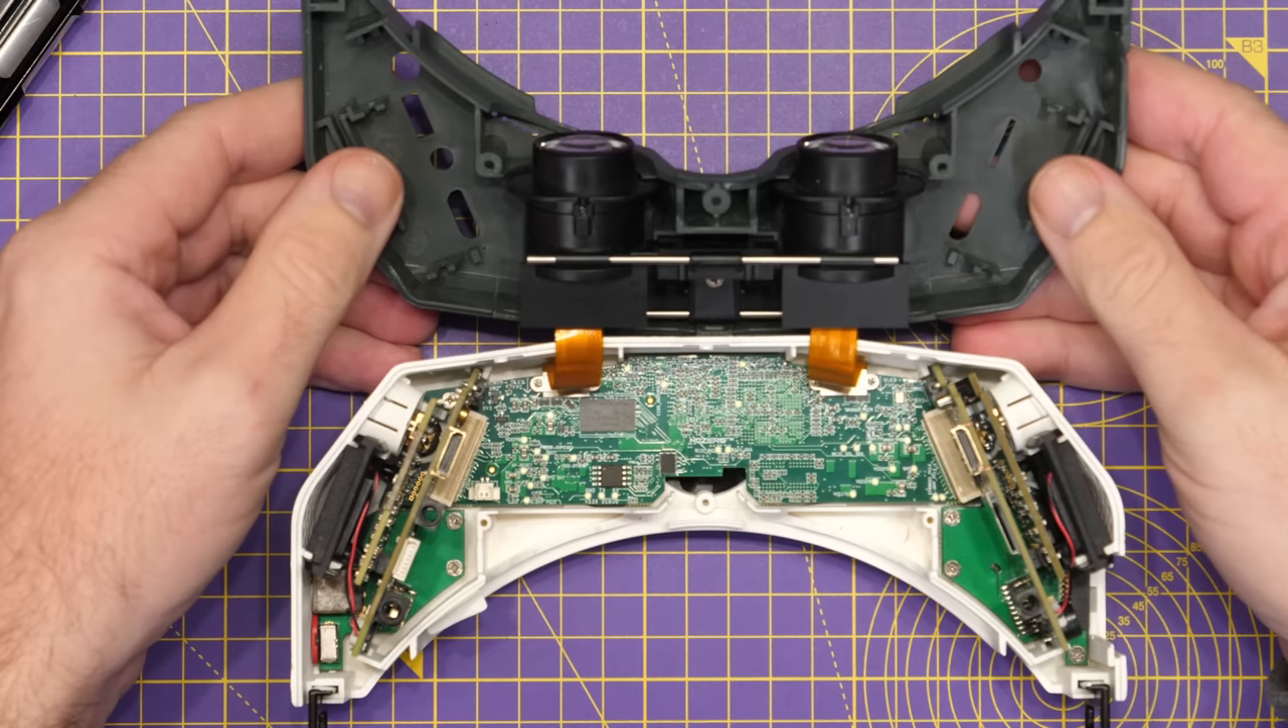That is our ribbon cables connected and held in place.